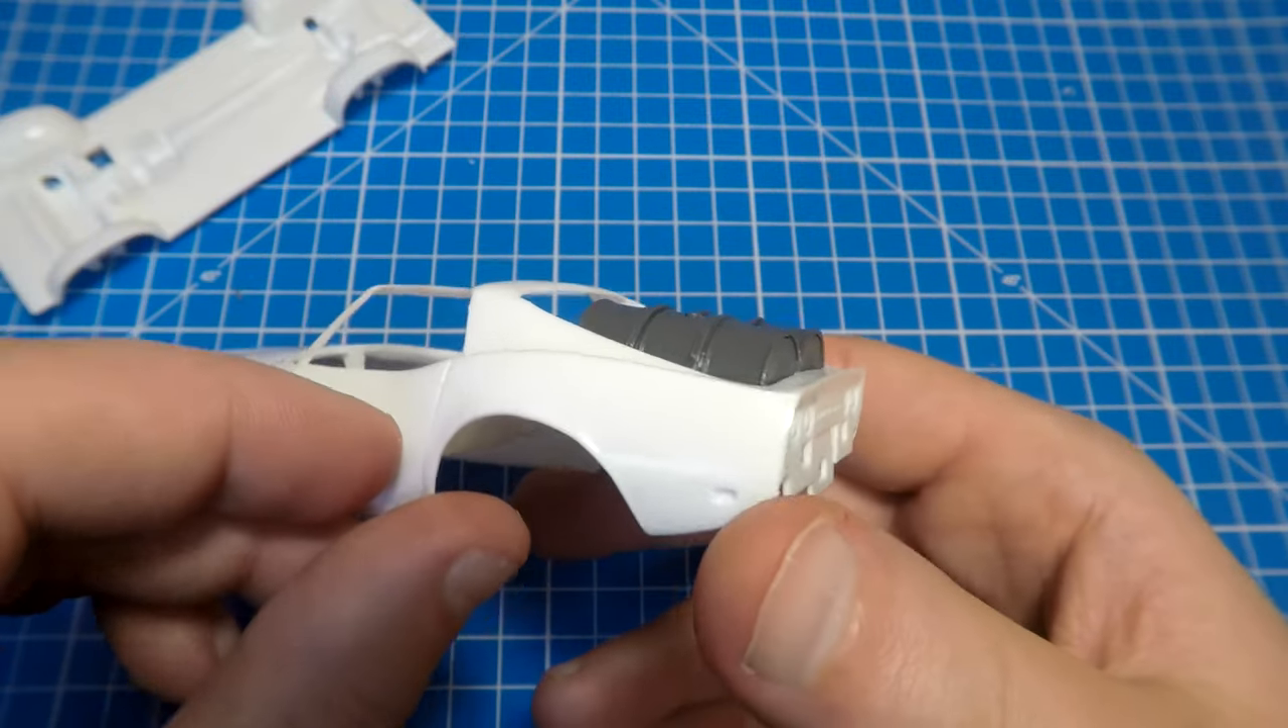Barrels finally installed with the help of thick glue.